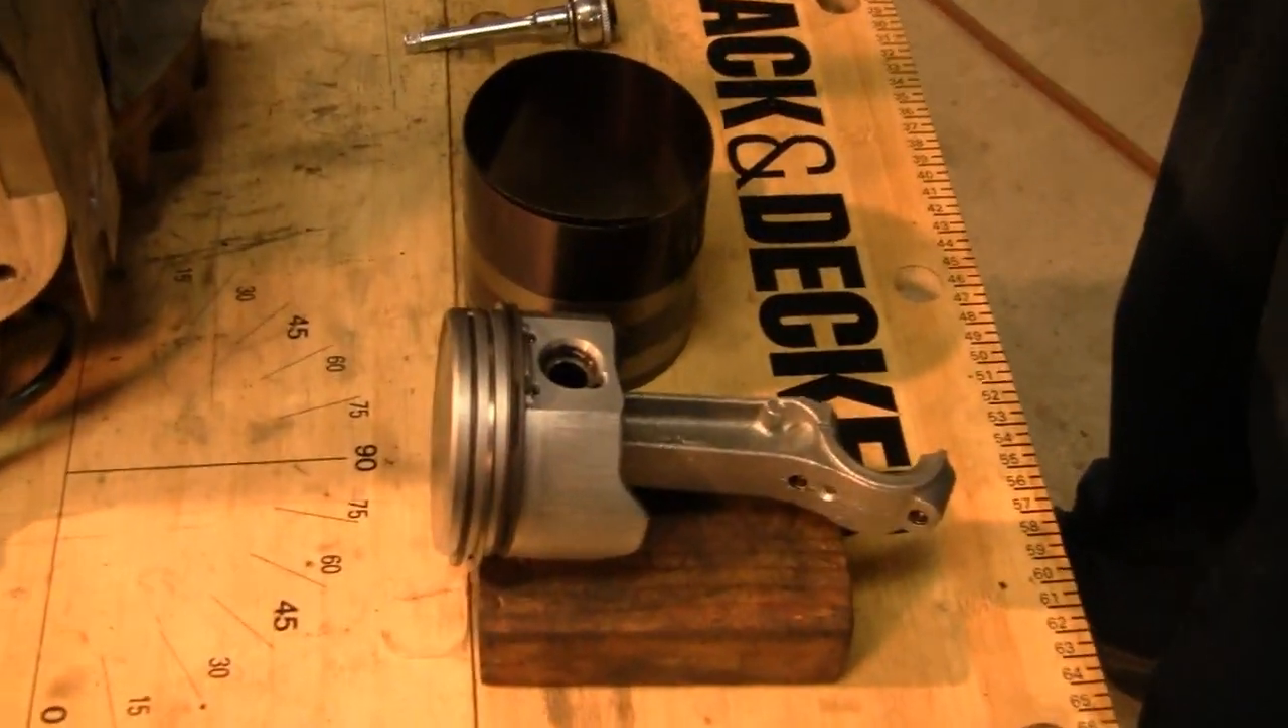There's a piston. We already installed the rings.